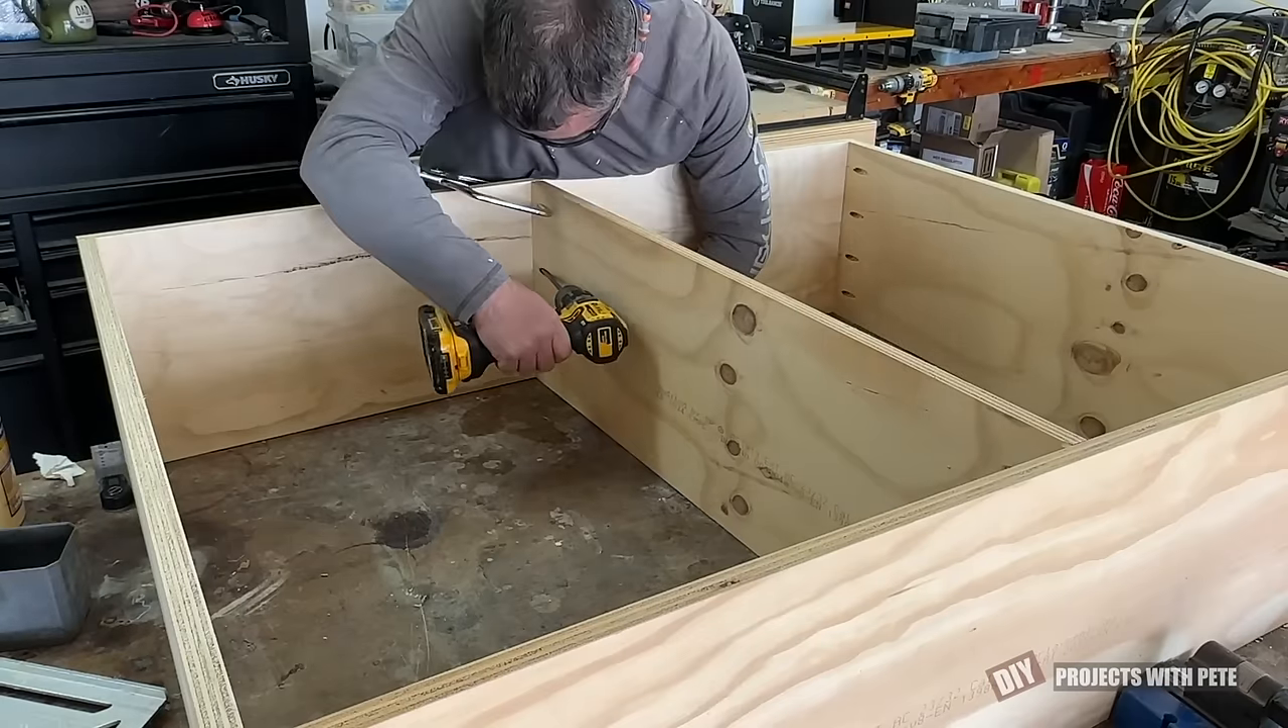I finished up with the center support, and used a clamp to hold it in place while I attached it.